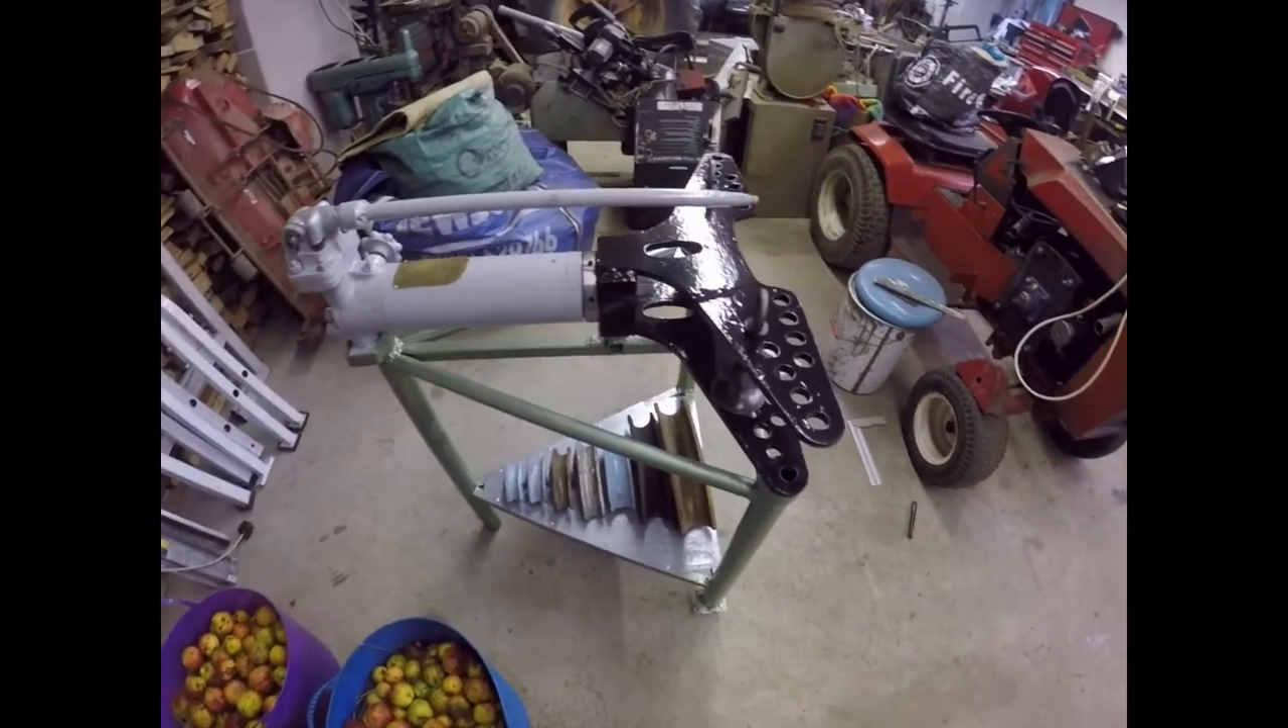And I've got the shelf on.